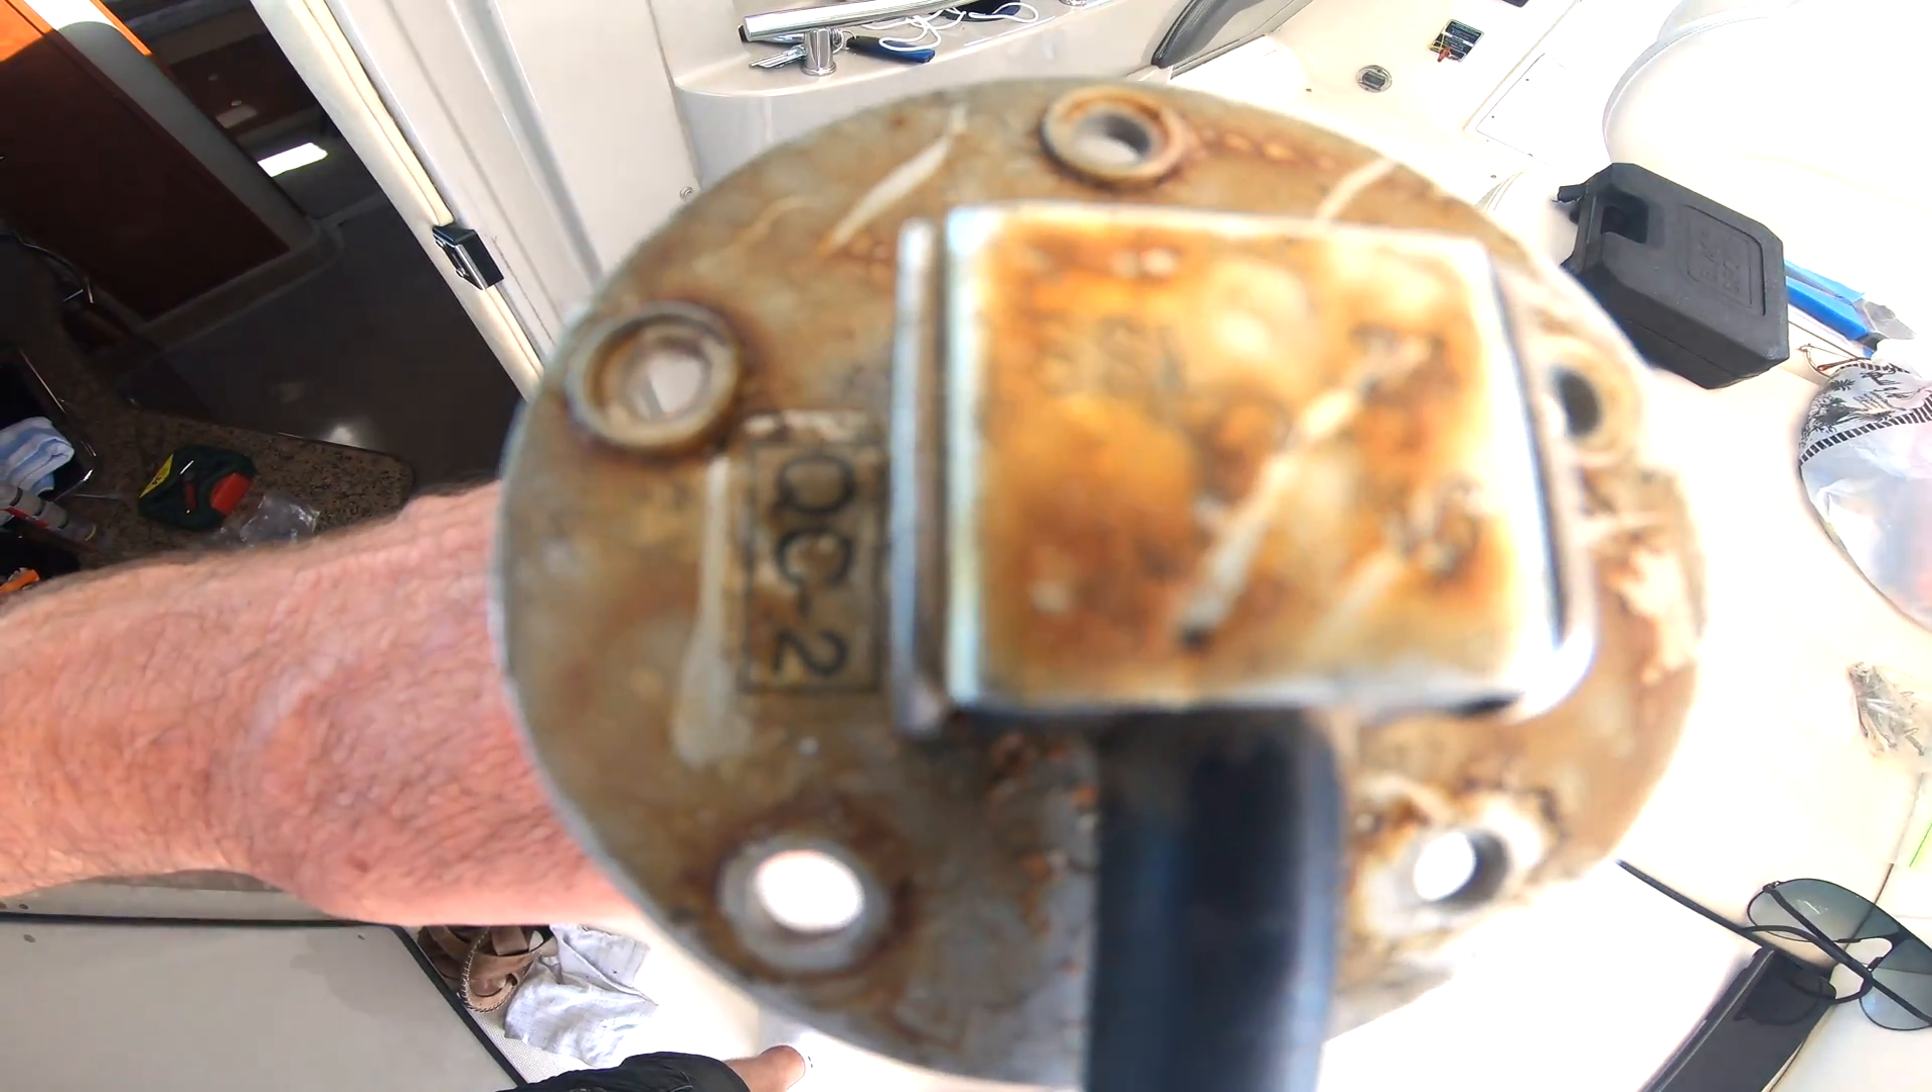So, we got the fuel sensor out, there it is there.